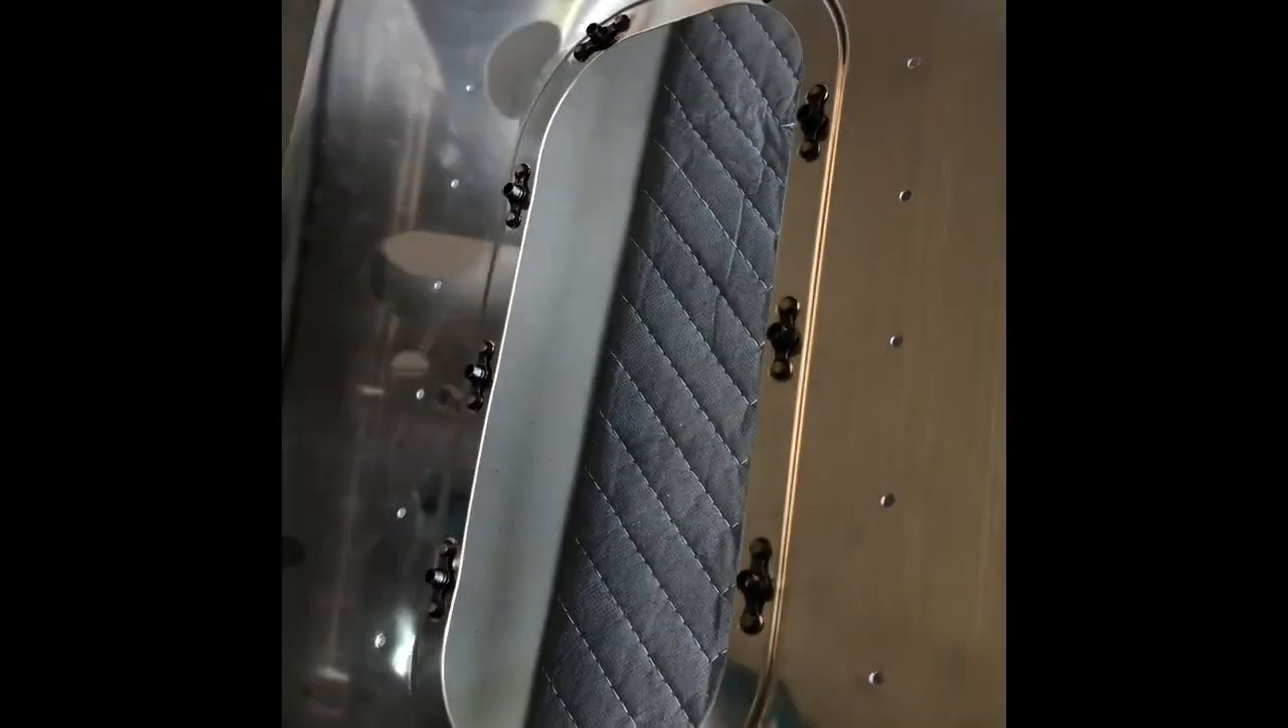Well, first we dimpled all the number 30, number 40 holes along the access panel holes and the edge right here and then we riveted the nut plates on to the access panel holes on the left and the right.